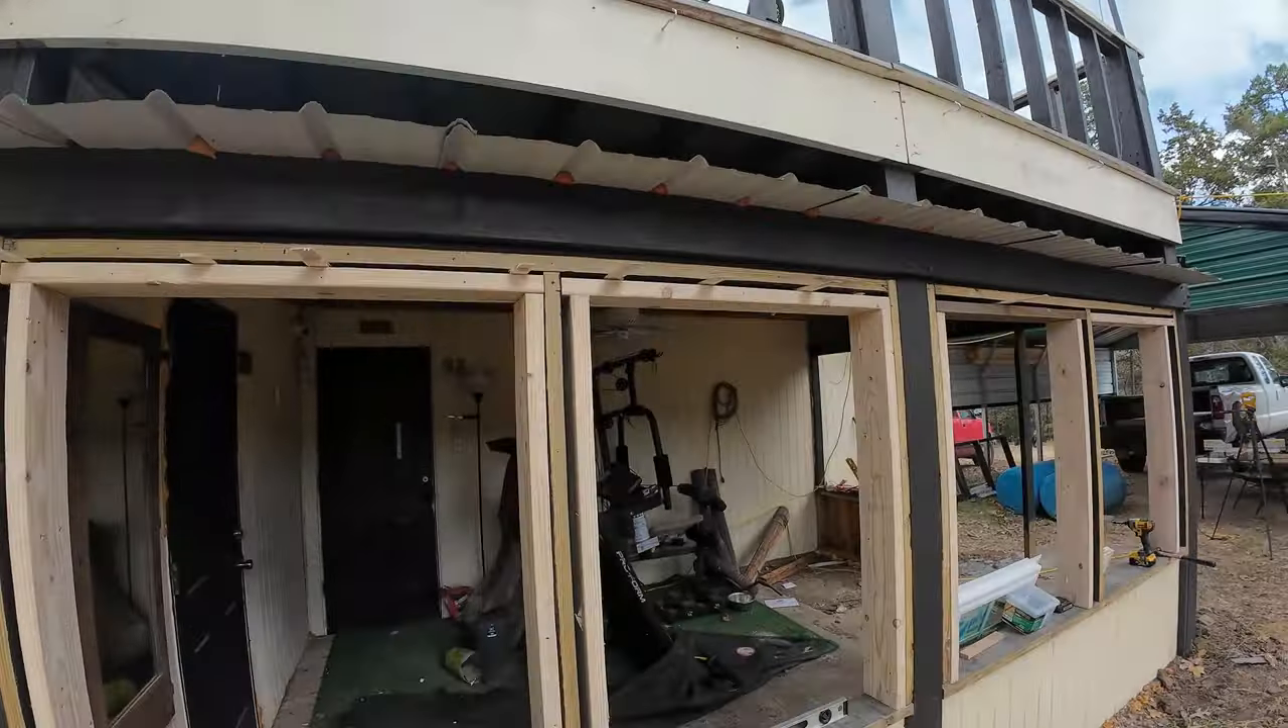Now that all the windows are framed, I pulled them out.